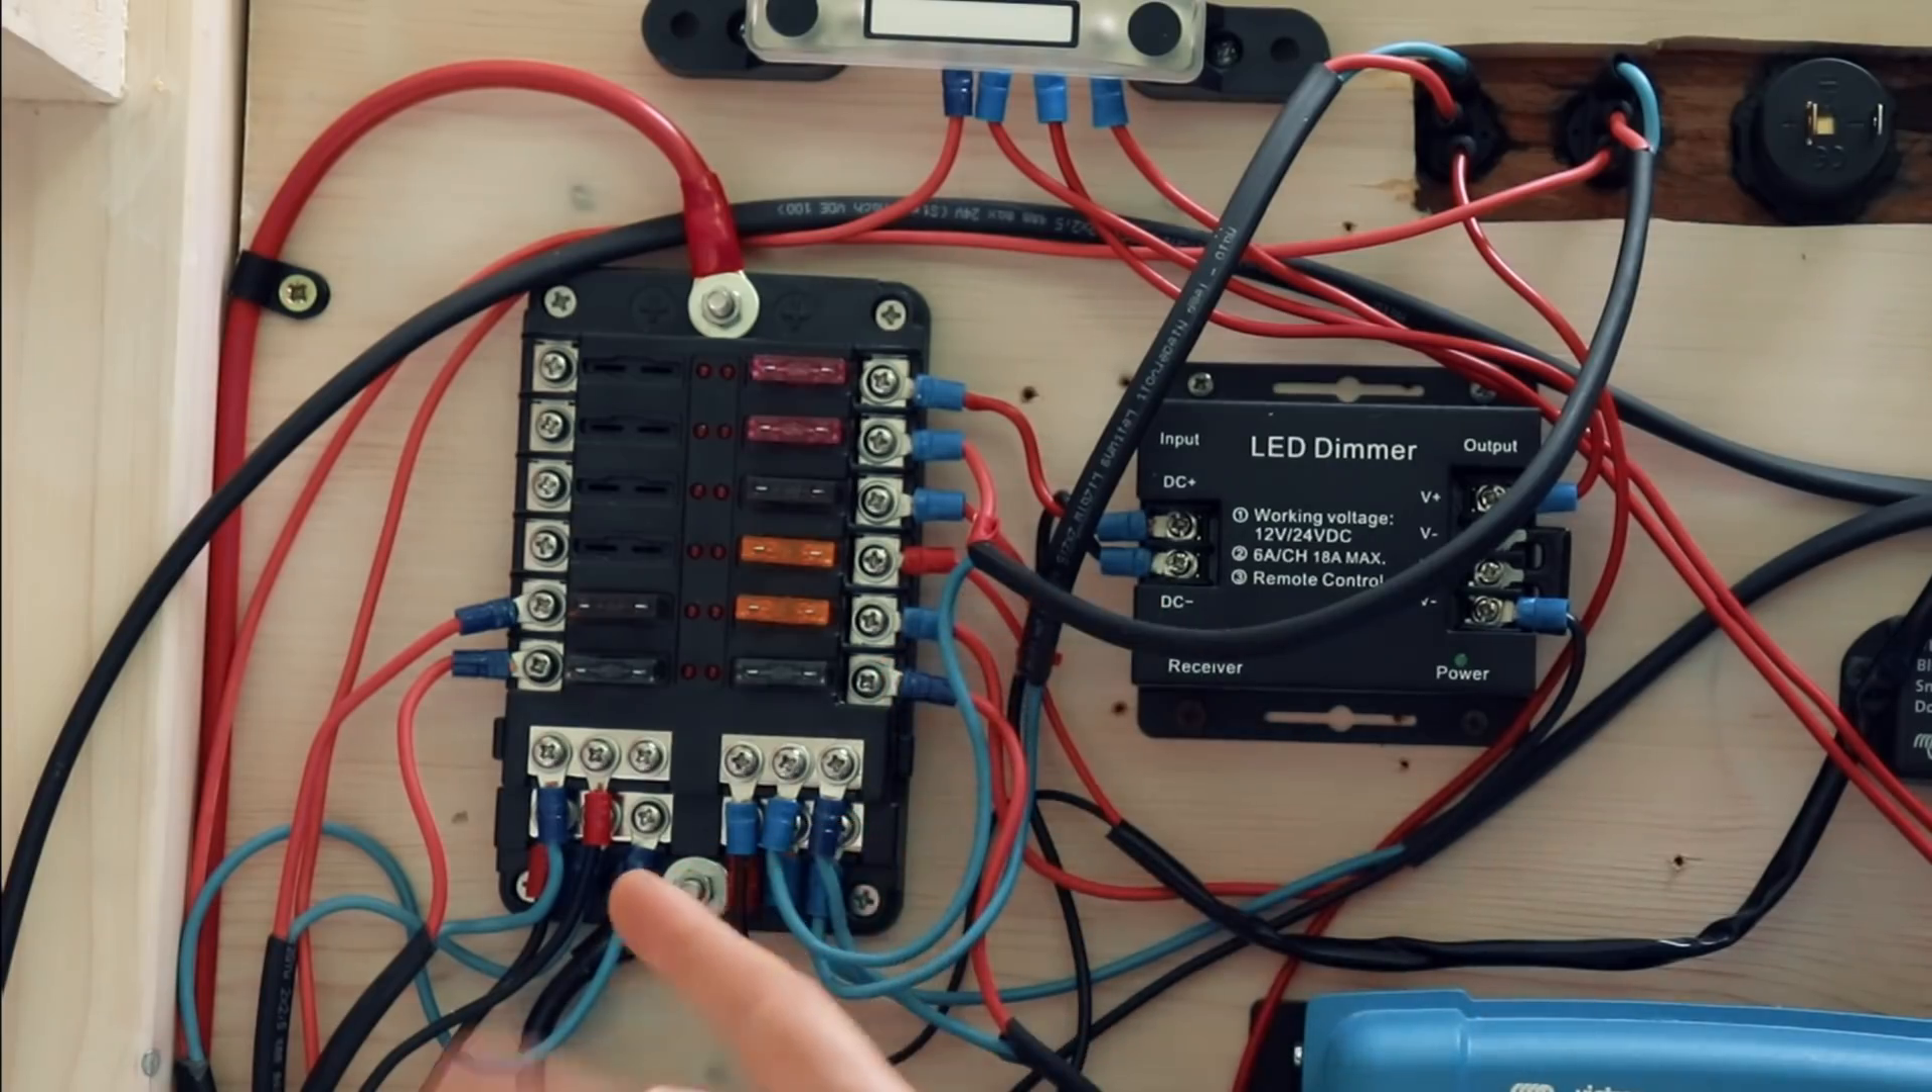As you can see I already um I already put in the fuses.